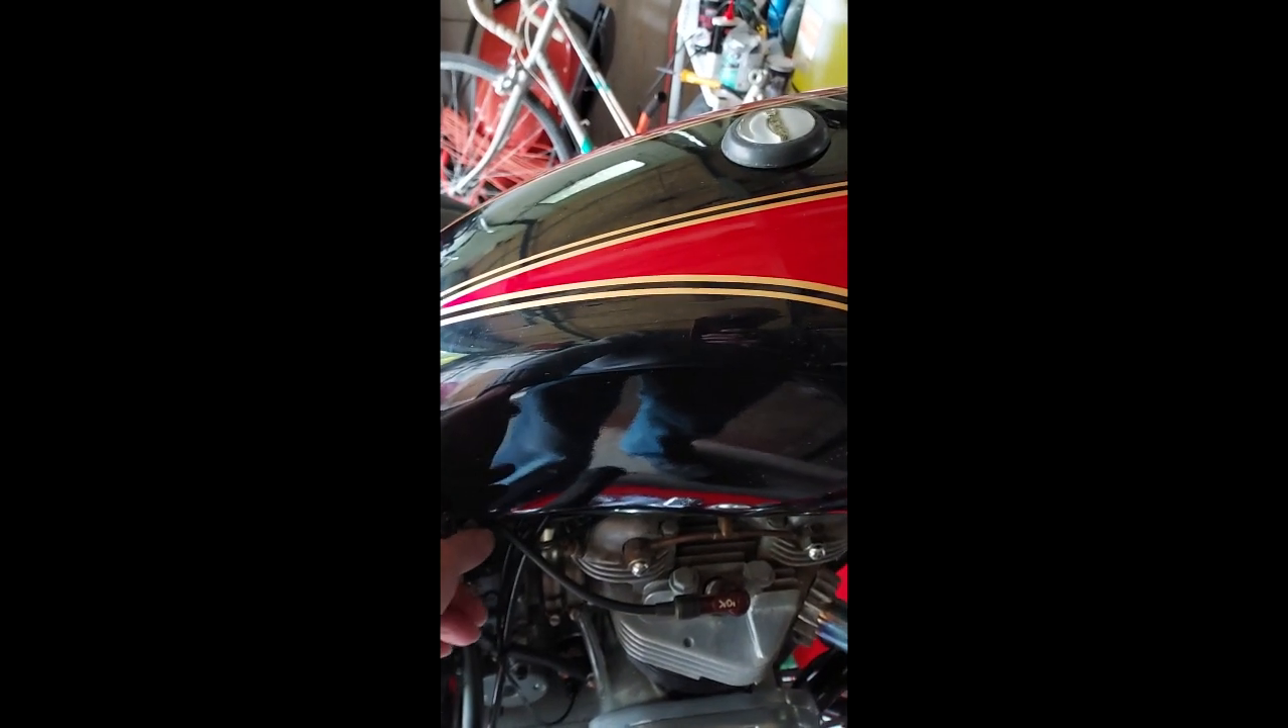Here we are in the garage again and the tank's back on.